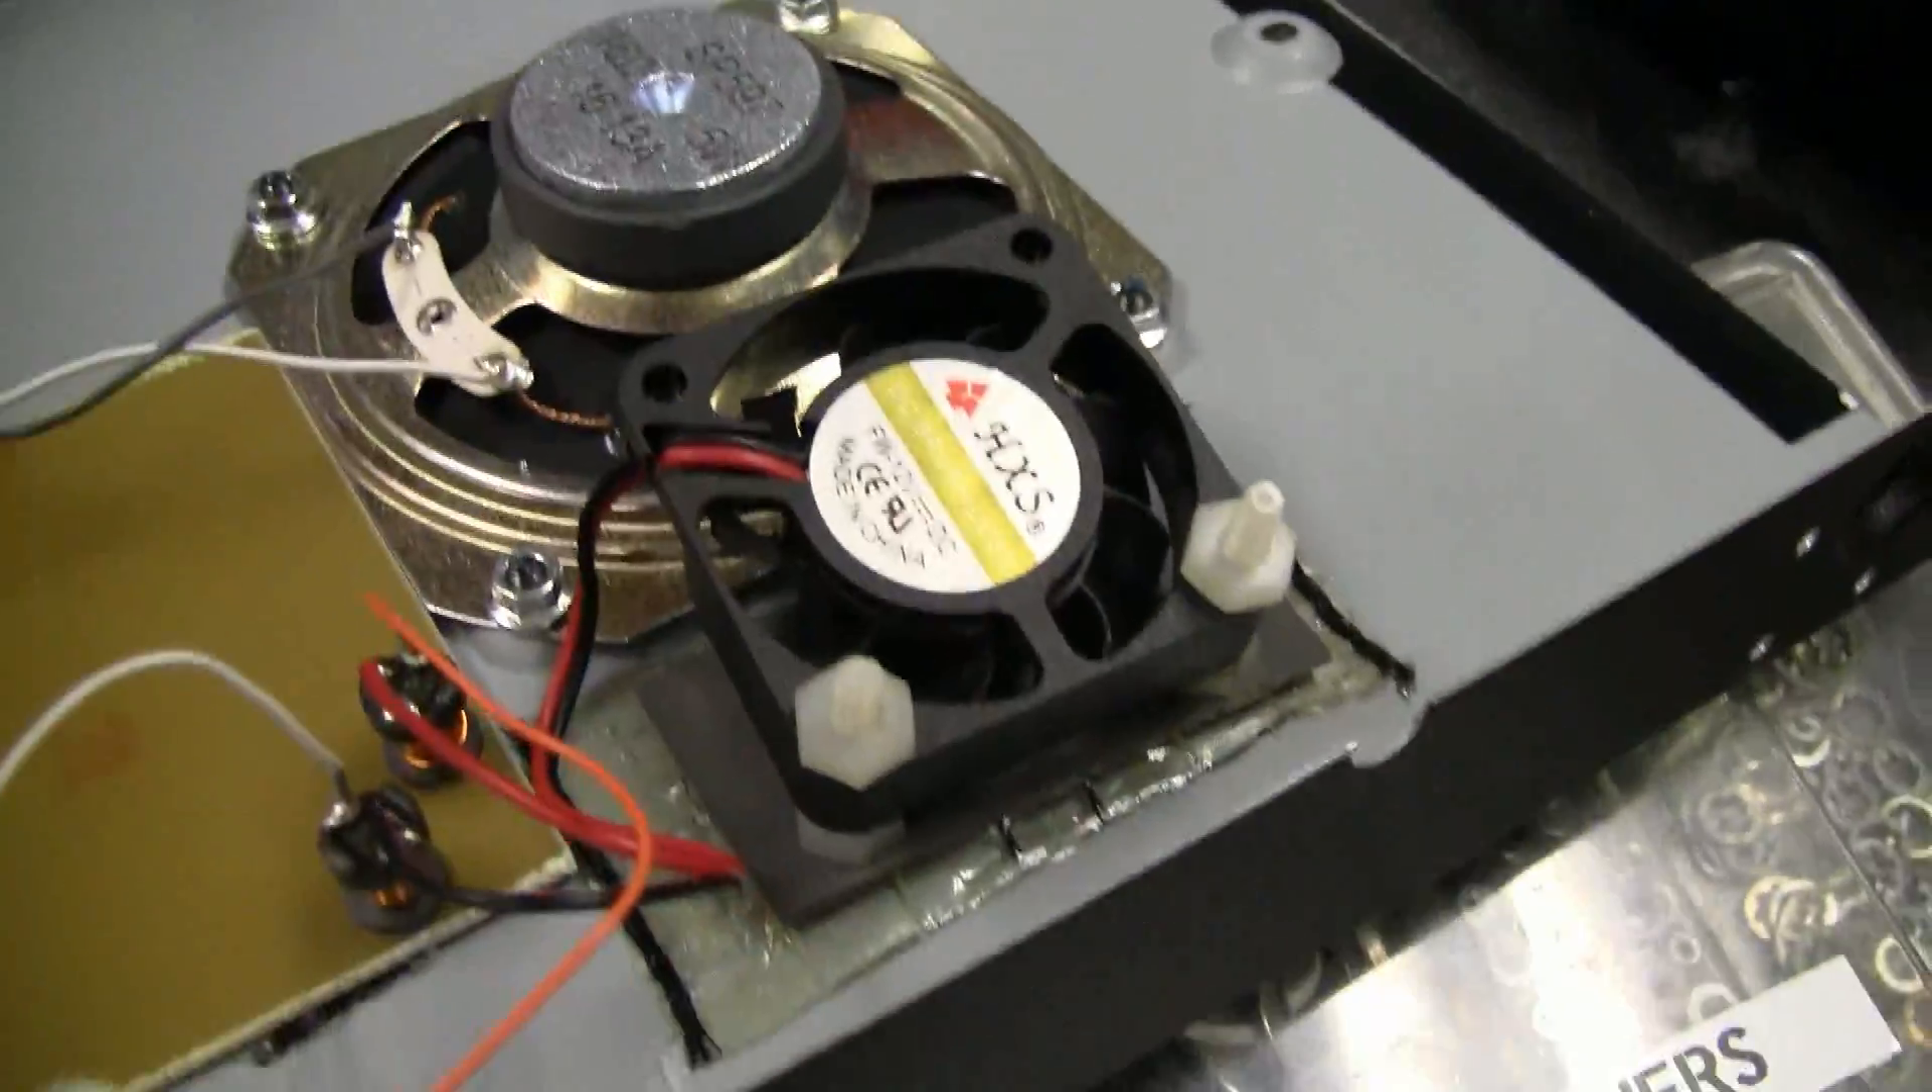So here's the finished product with the fan mounted here.